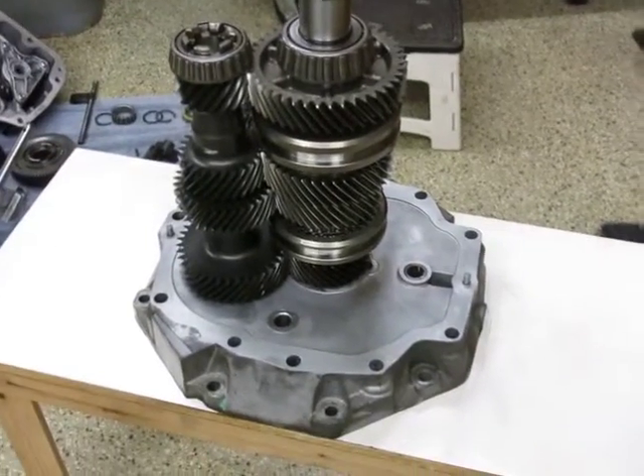As you can see, I've now reassembled the main shaft and the counter shaft back into the transmission end plate.